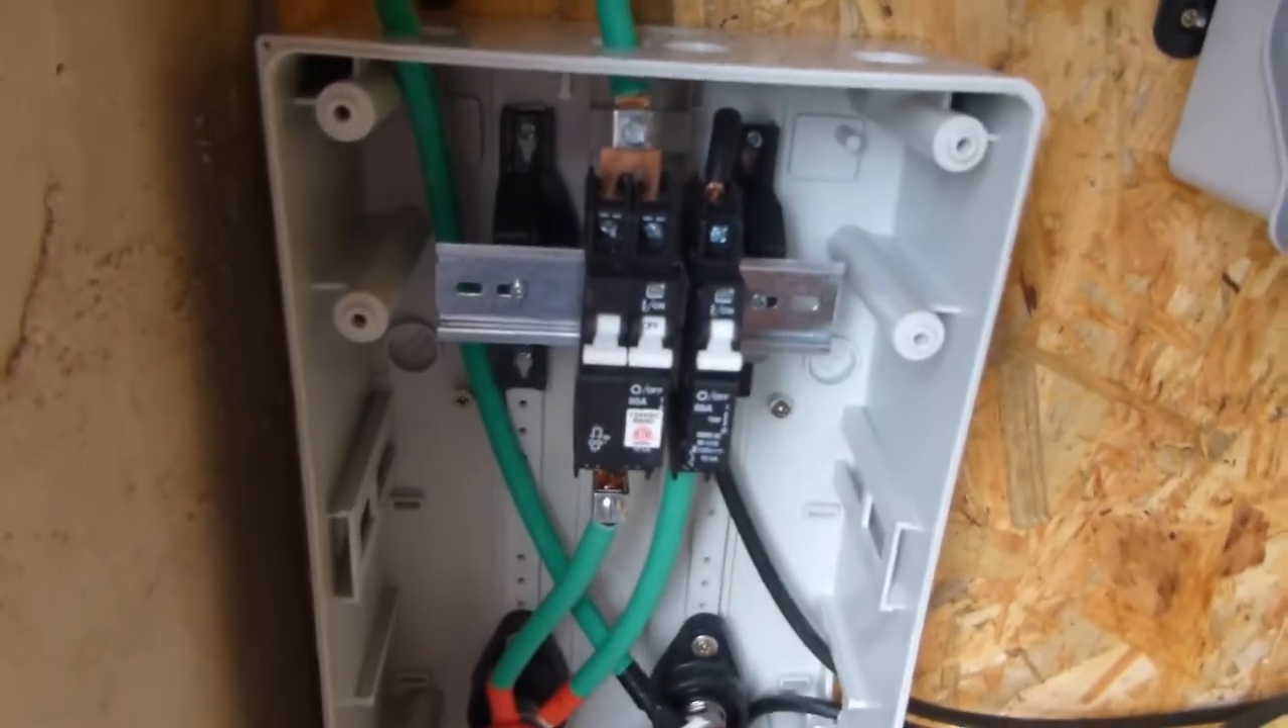I've got the box on the wall. I've got the breakers in.